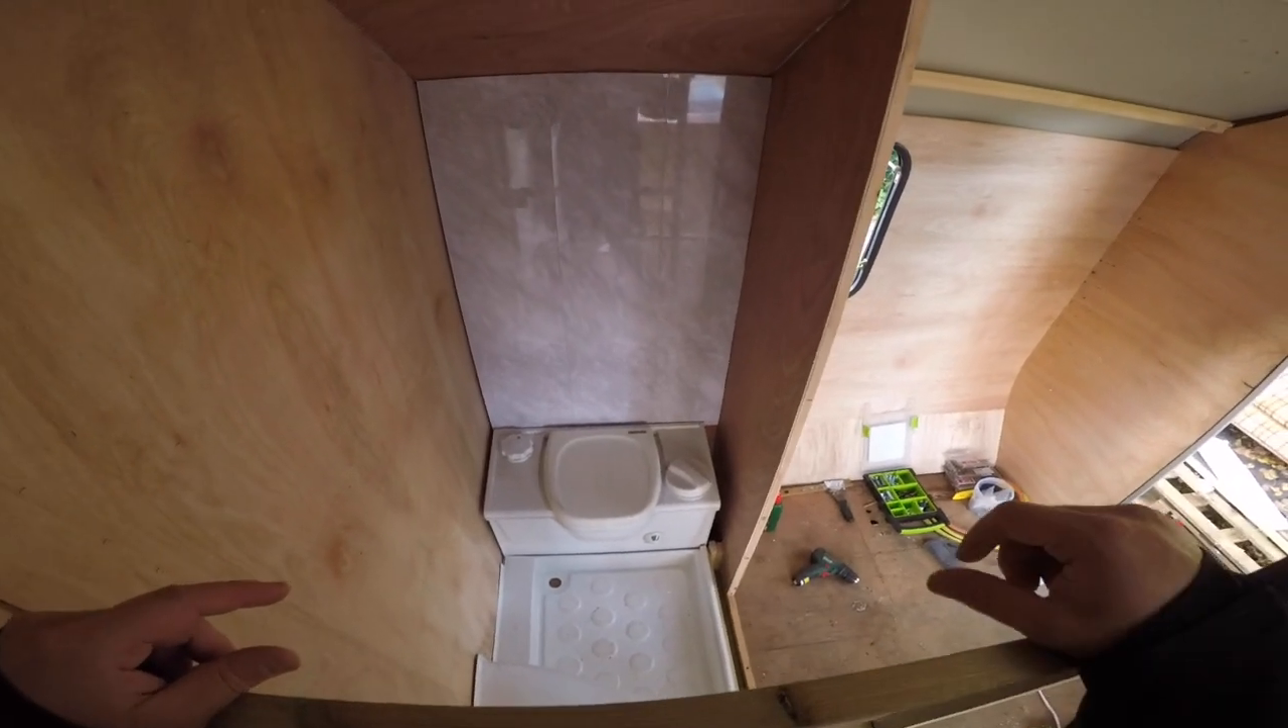I've put the cladding on that wall.